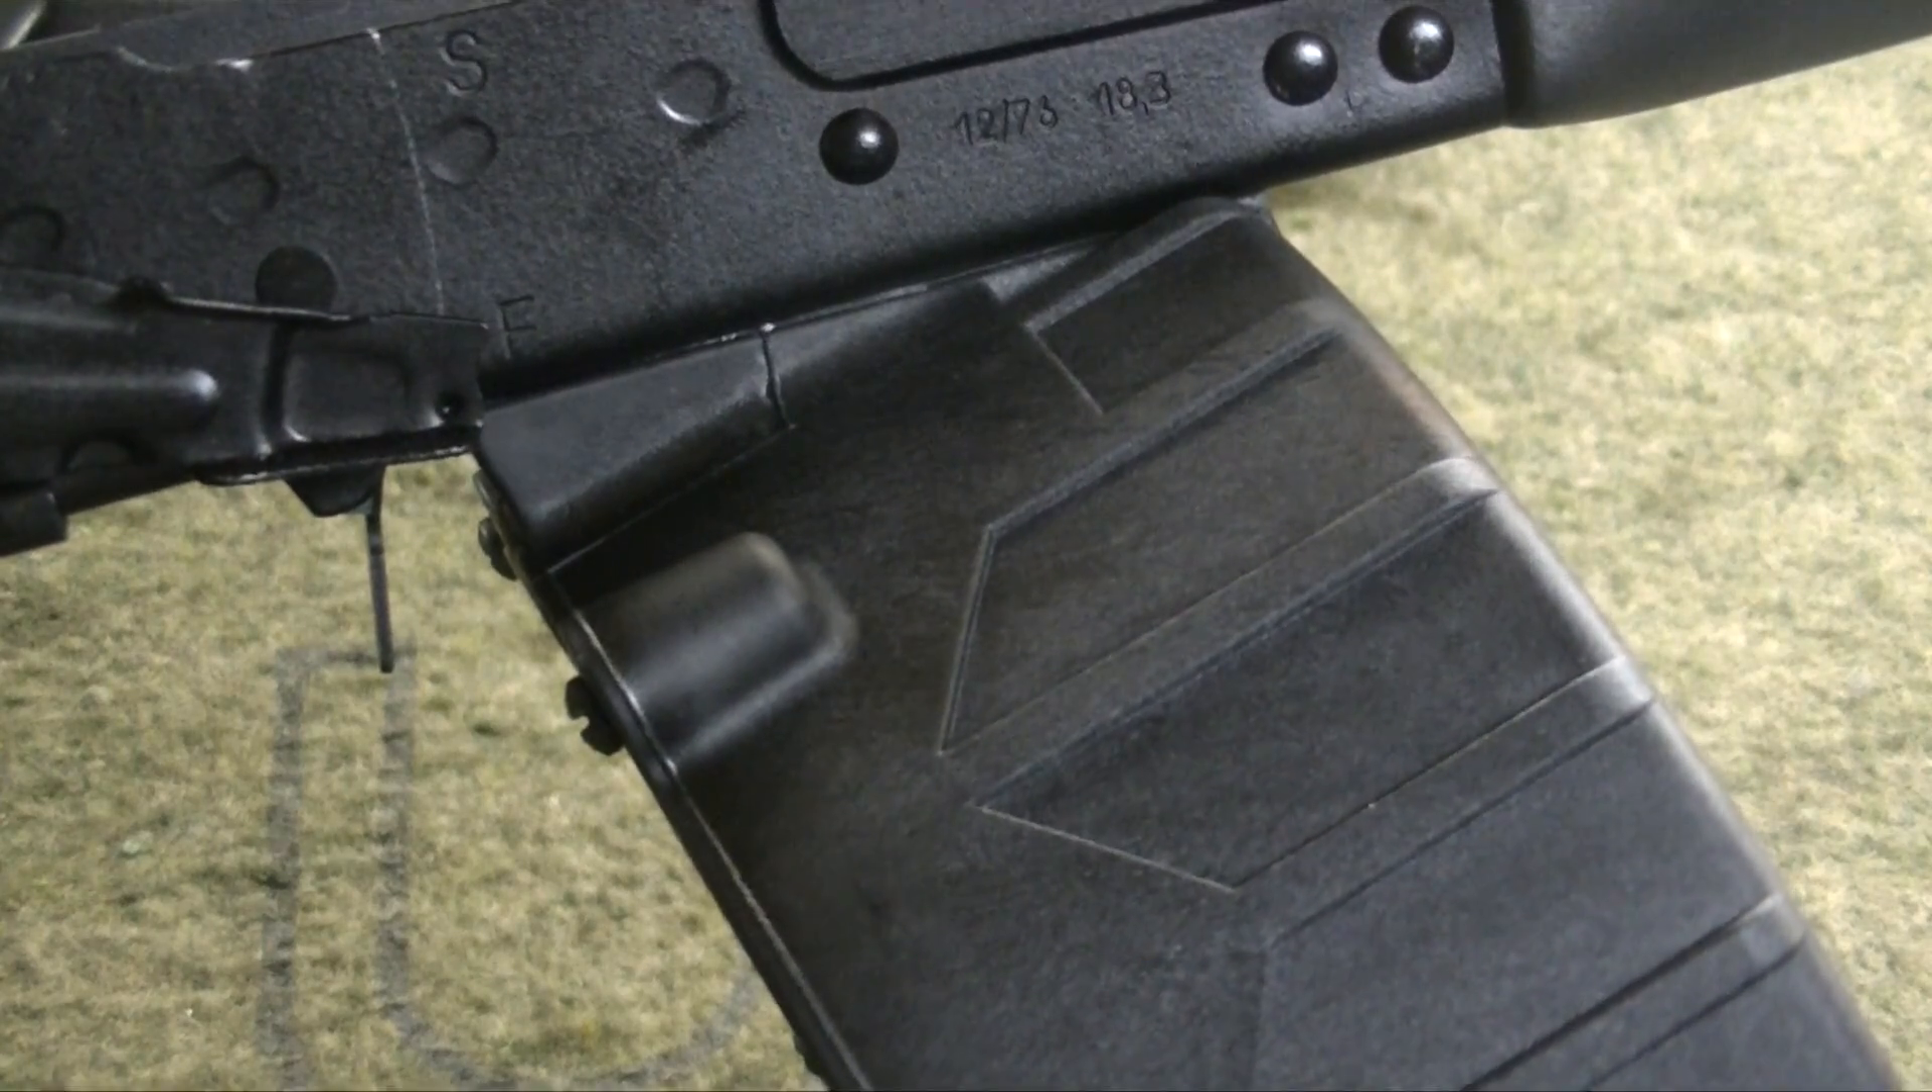This is what the magazine looks like flush against the receiver.